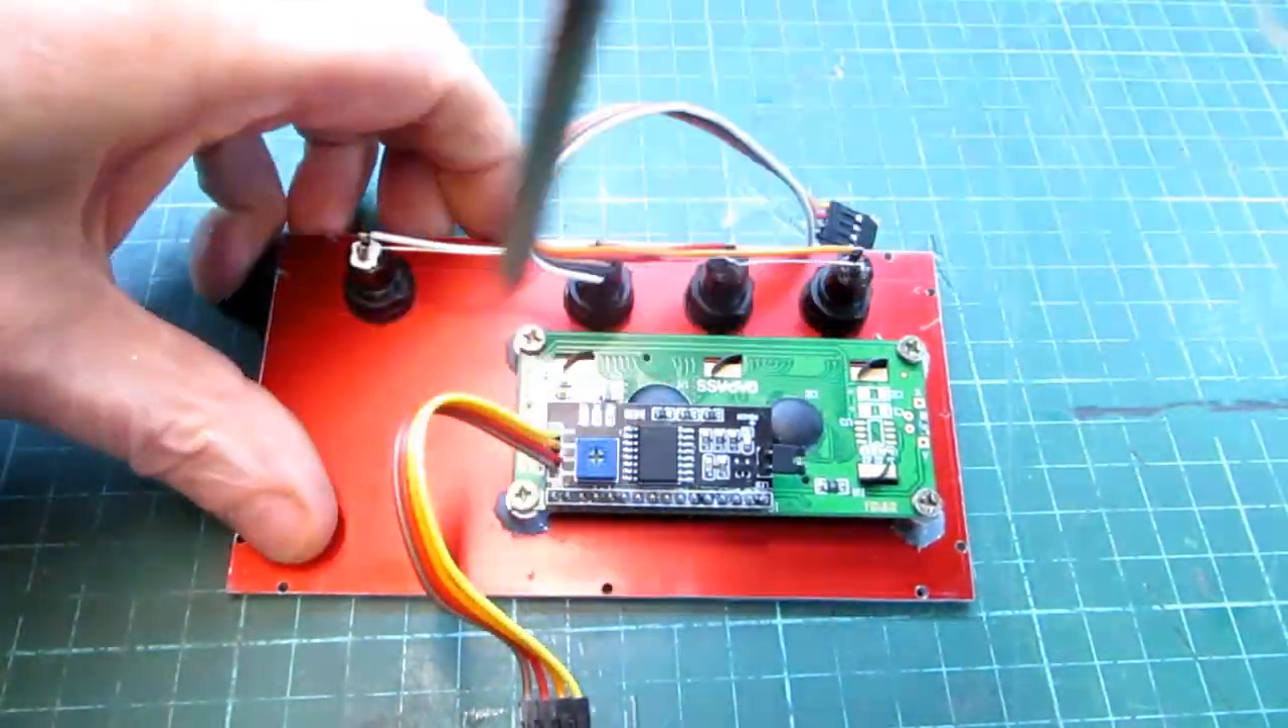The LCD is mounted with 4 screws to the front plate.